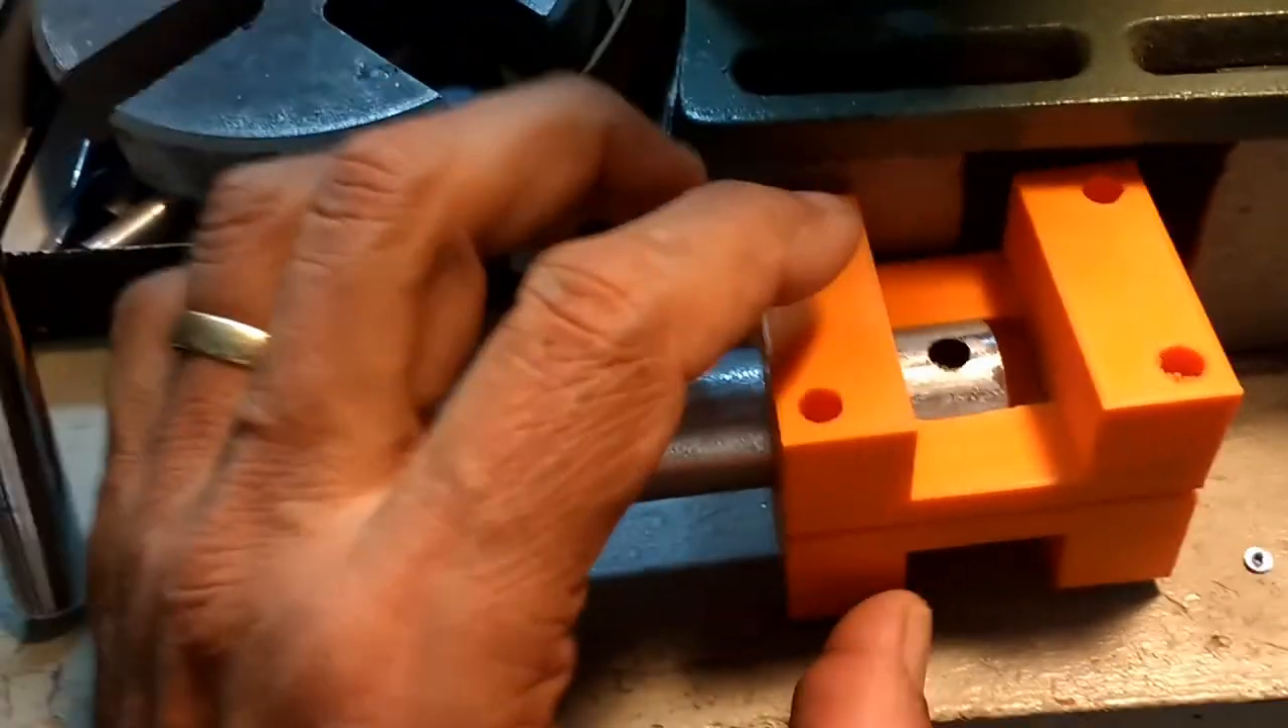As we can see the pipe is already inserted in between these two sections that make up the base of the dies.